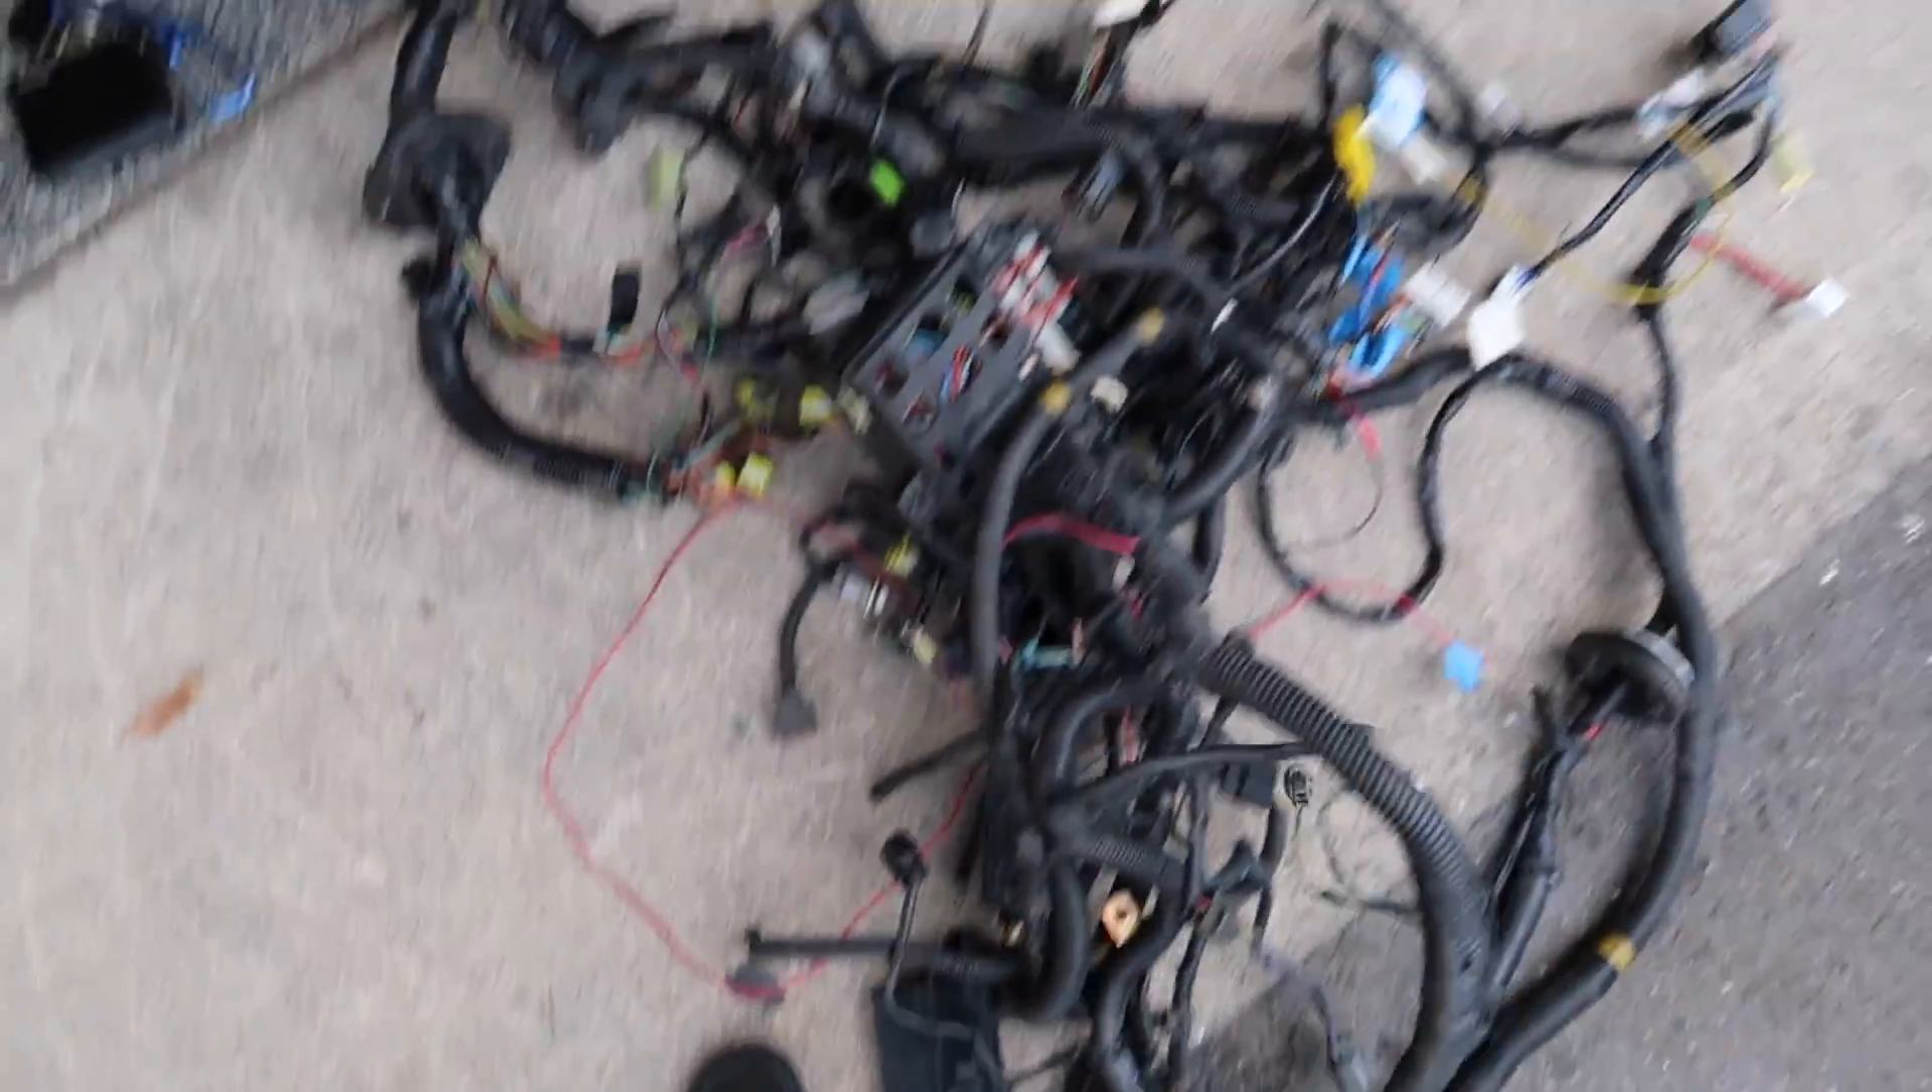And the harness is finally out.